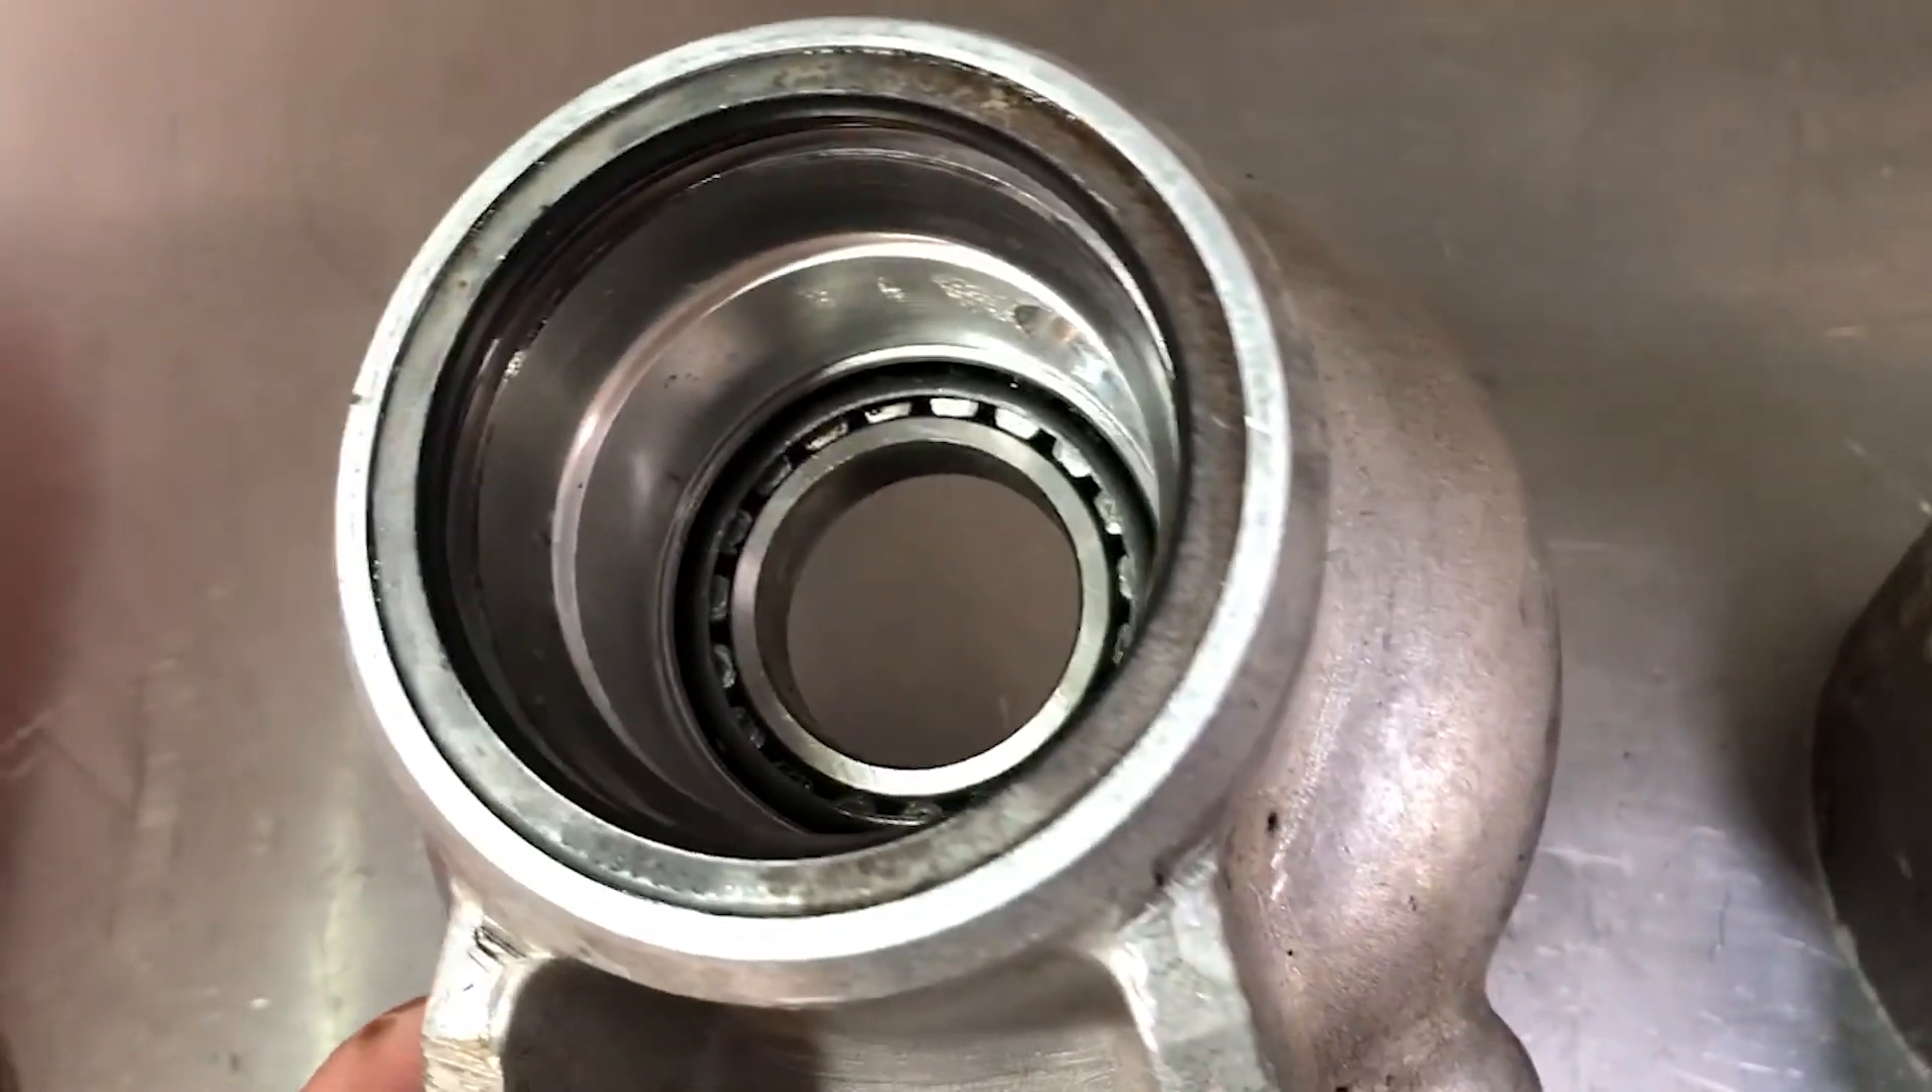I haven't taken out the bearings yet so you can see the remains of the inner bearing still in there.